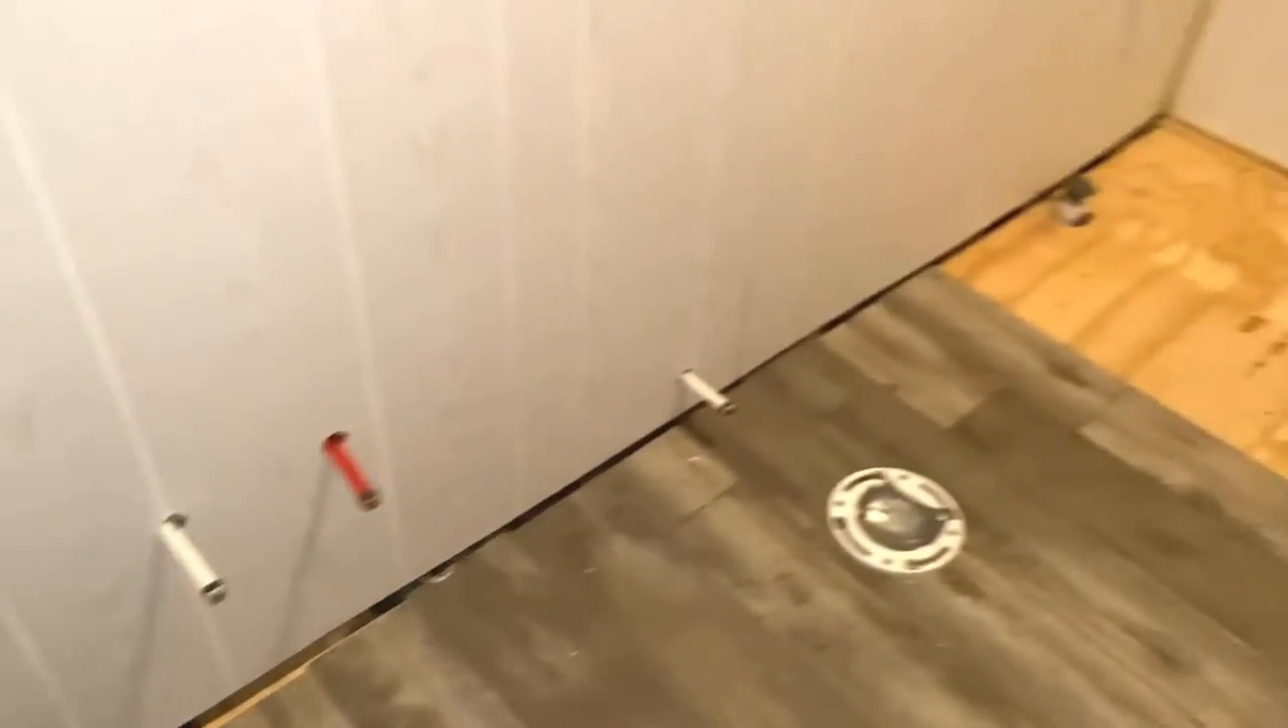Got the toilet flange put in.